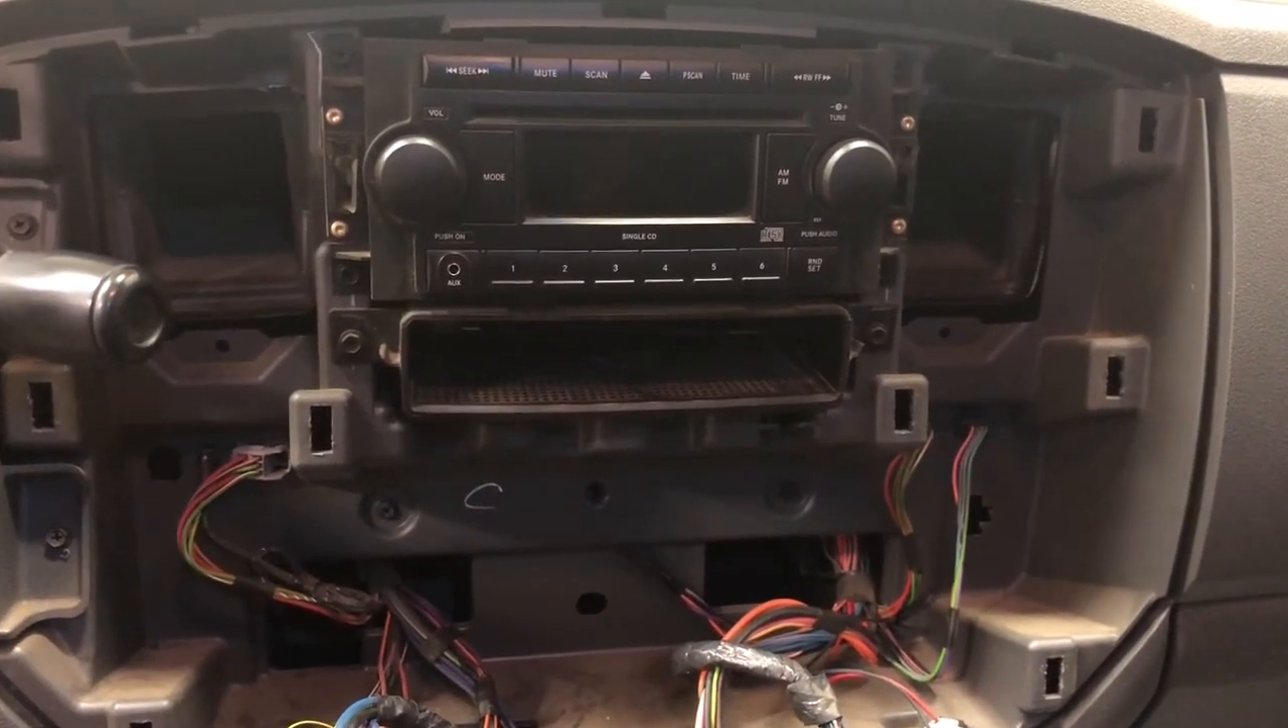So now that we have the radio bezel removed you can actually see that this is actually quite an easy job there's not any serious modifications required.